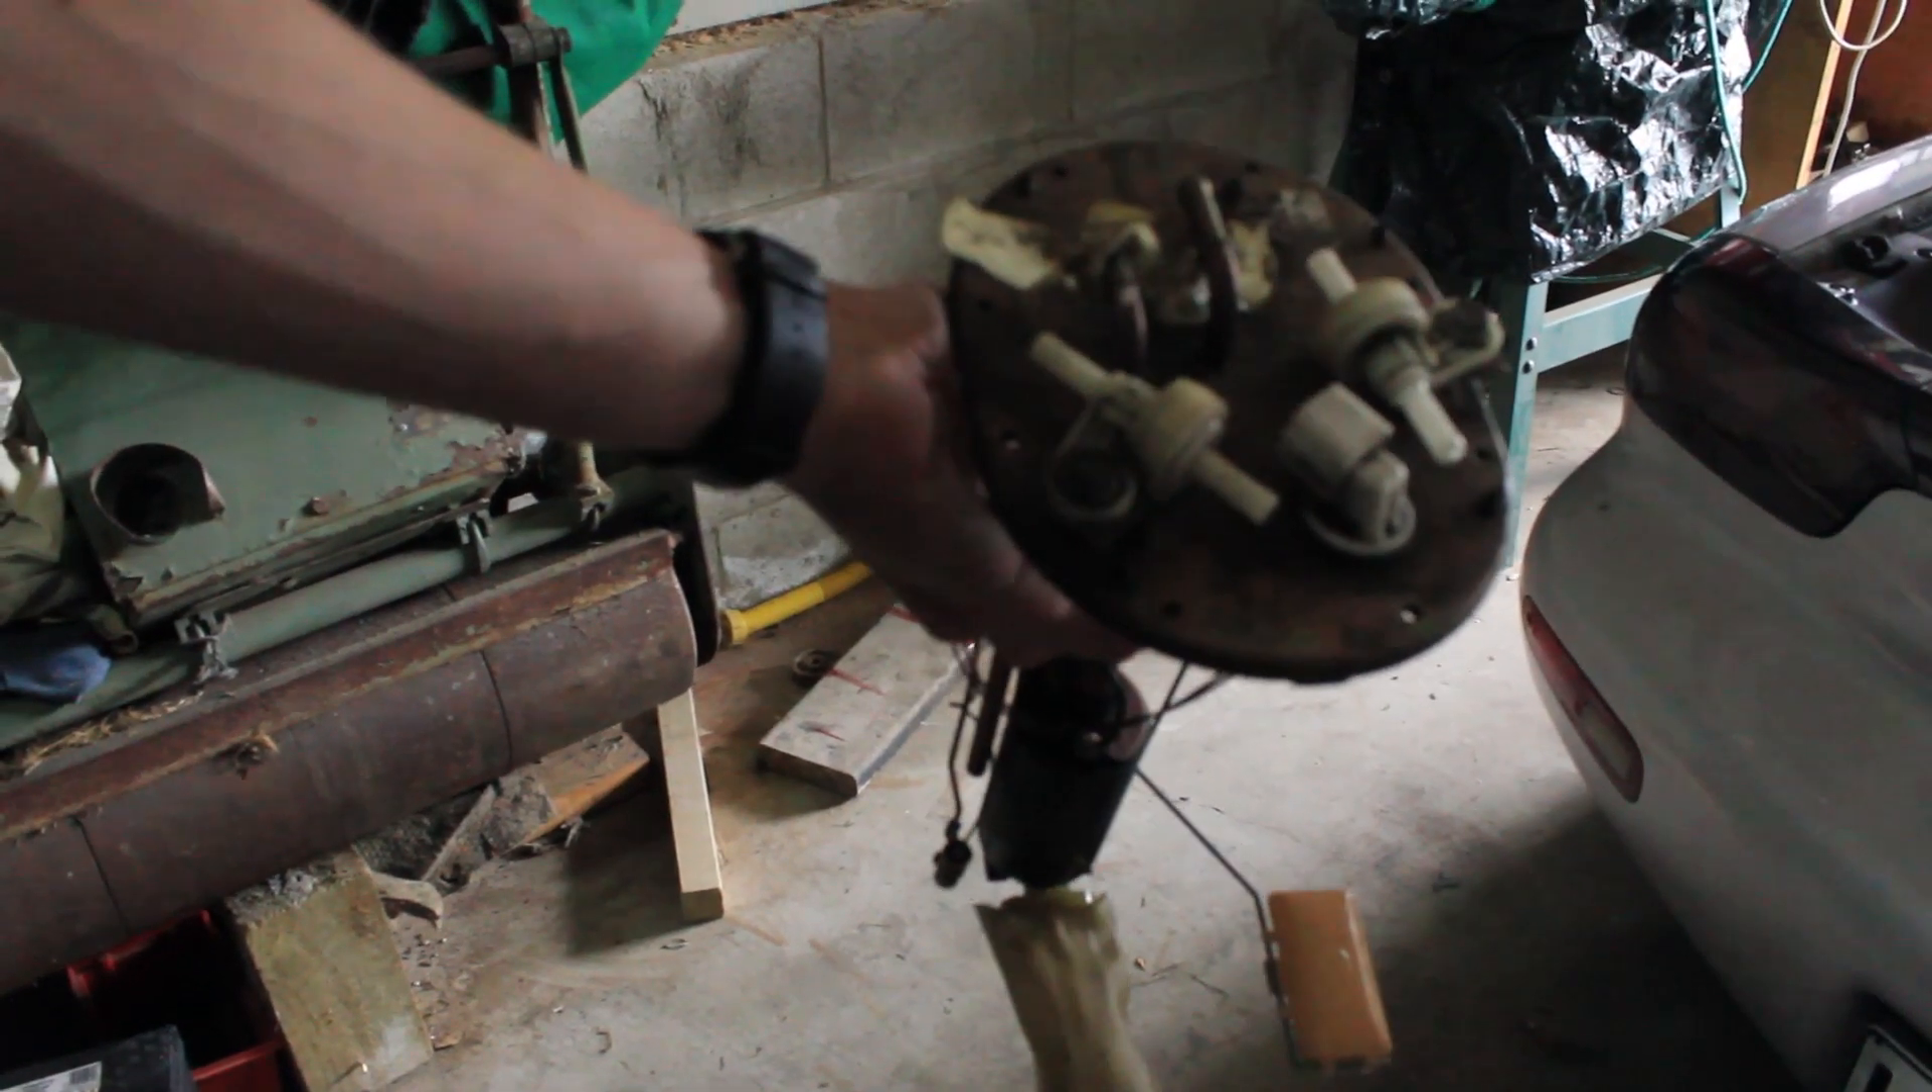So that's the fuel pump out.